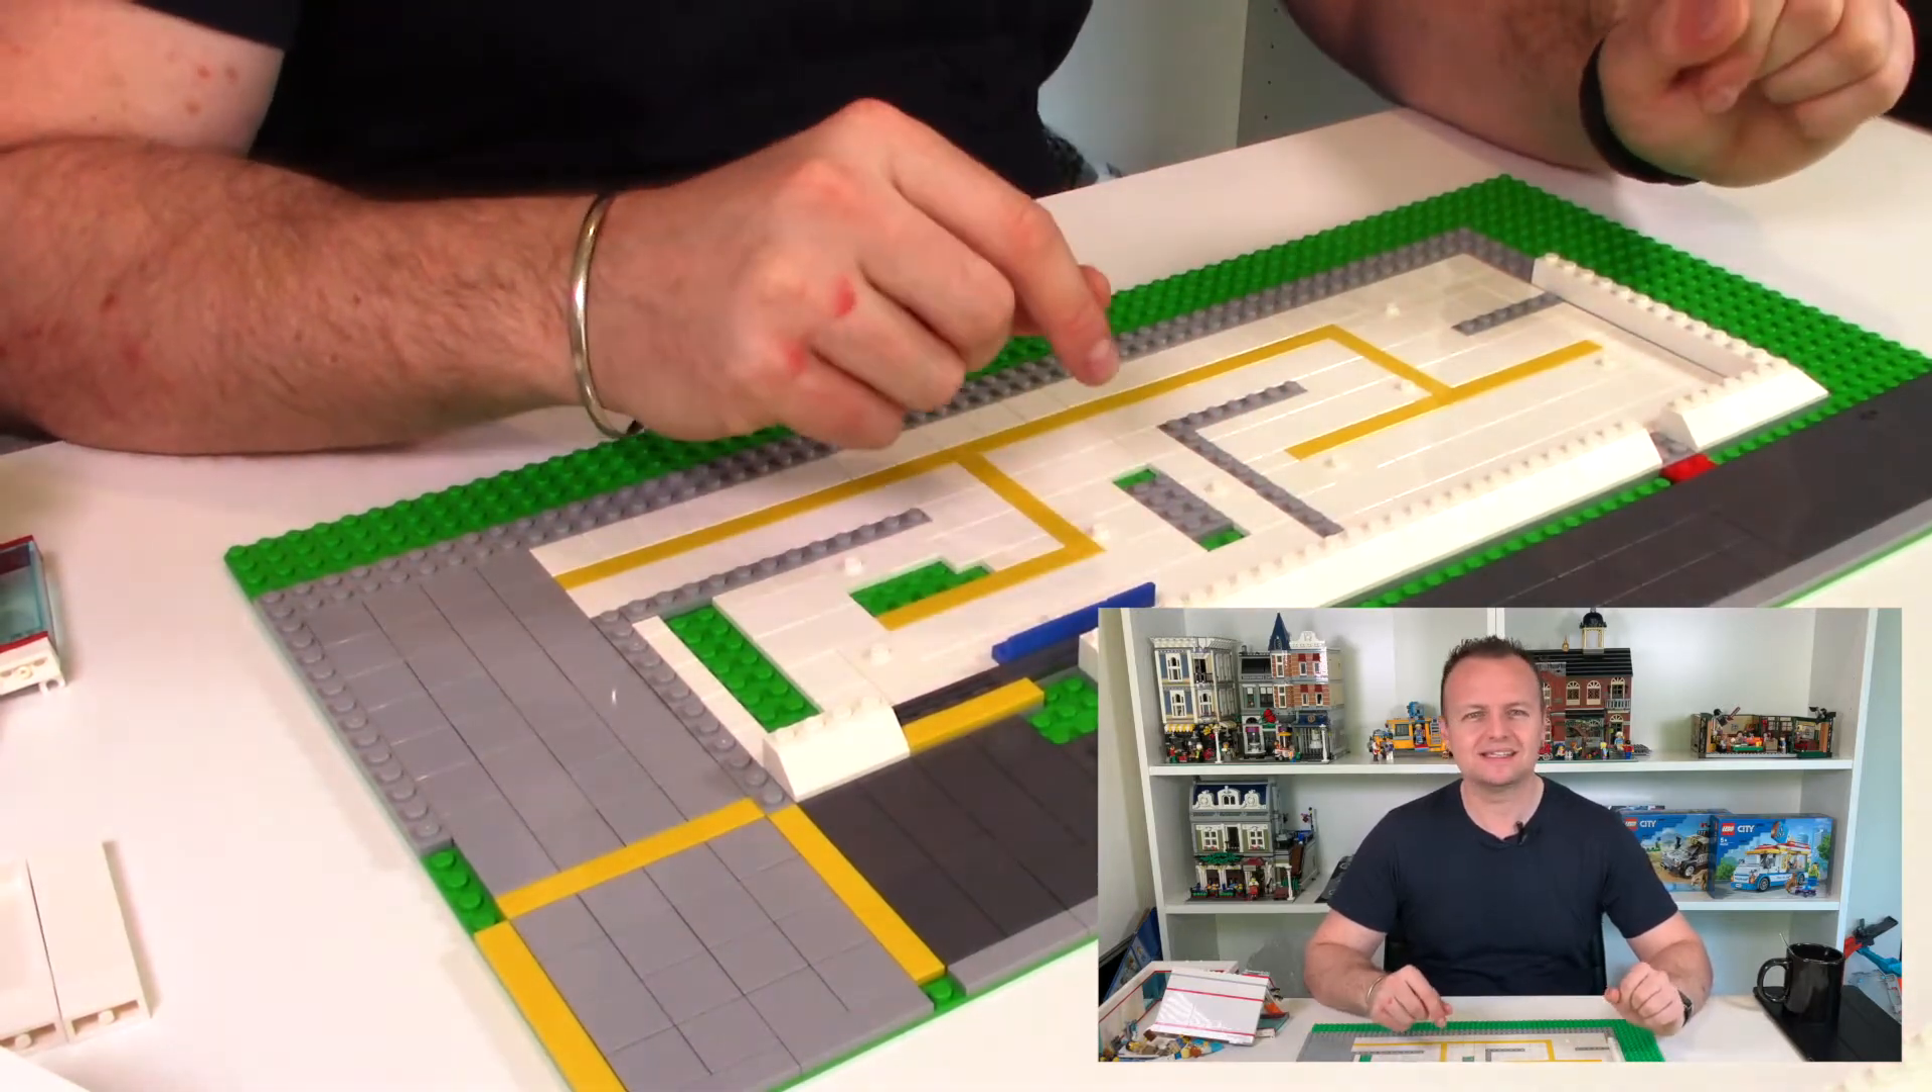I've laid the light bluish gray bricks around the edge here as you can see. It sort of lays out where the walls are going to be in the hospital.